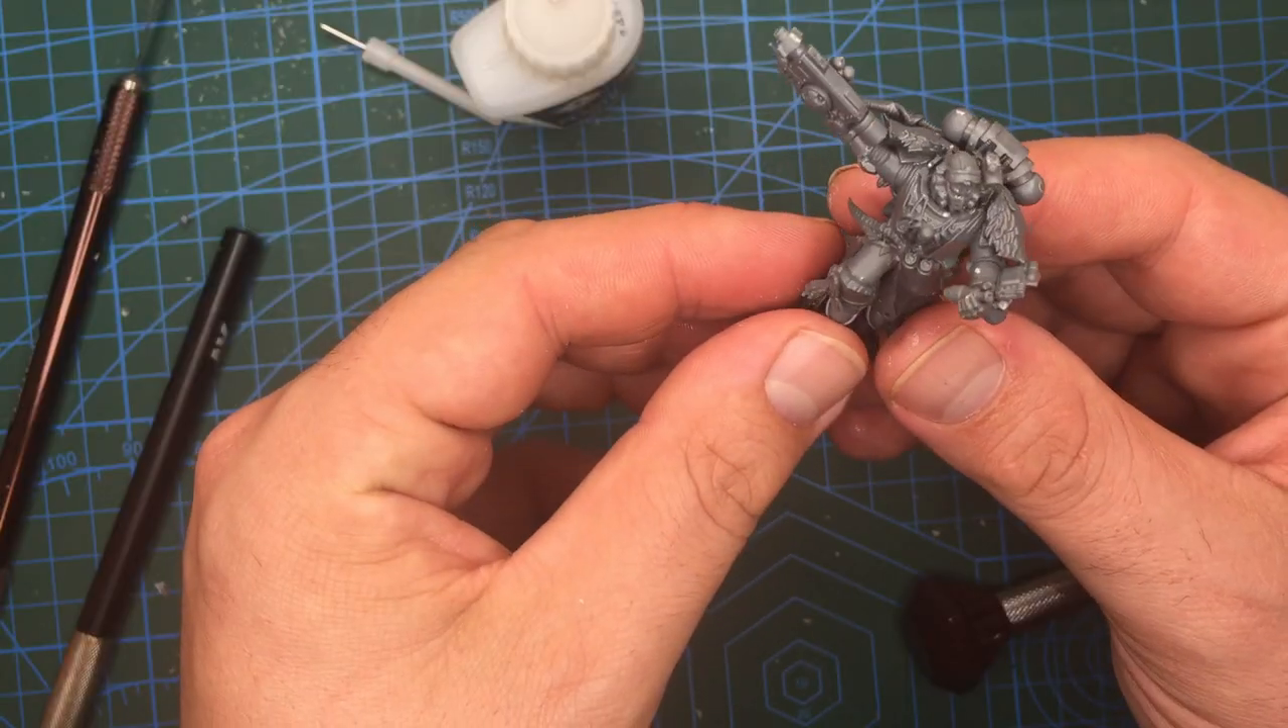So, with a touch of glue, the head is on, and our apothecary, is pretty much done.